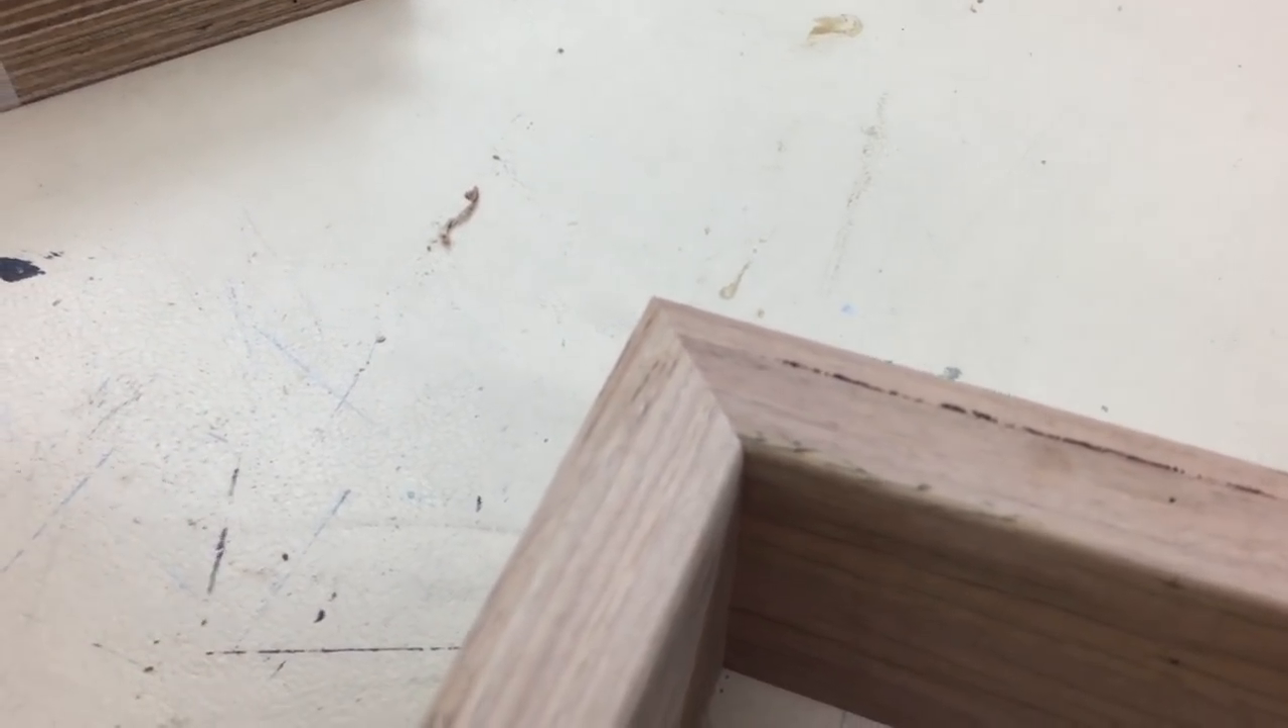So I've got it all together here now and if you can see I've got that miter sitting perfect.